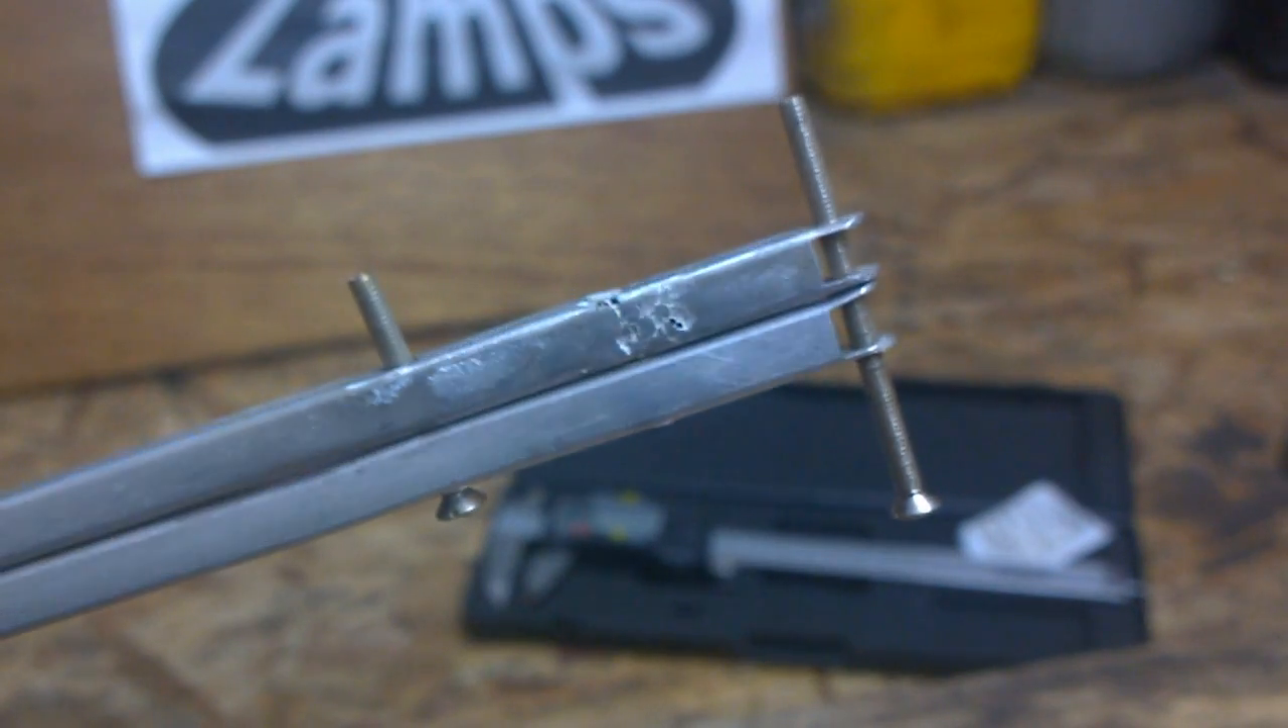I've placed two screws through the uh the holes in both arms both the repaired arm and the original arm.